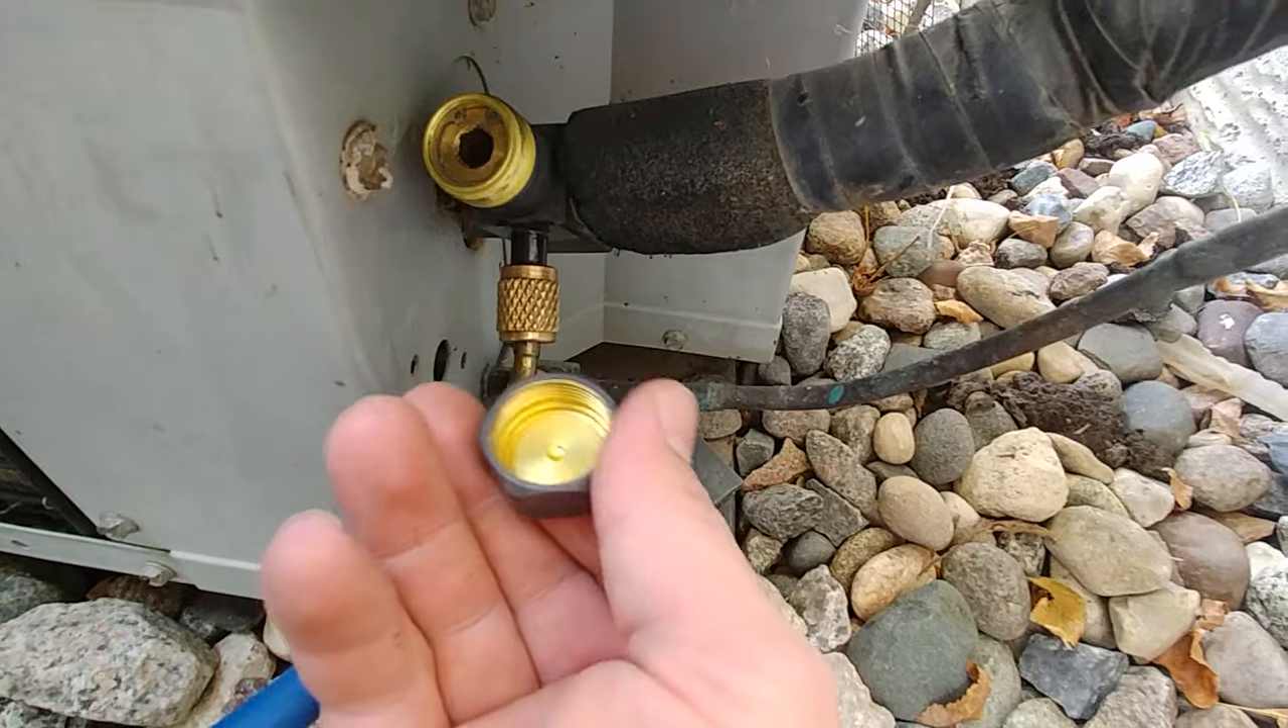So as you can see I've already removed these access valve or the shutoff valve caps here and then we just need a couple of Allen wrenches to be able to close those.